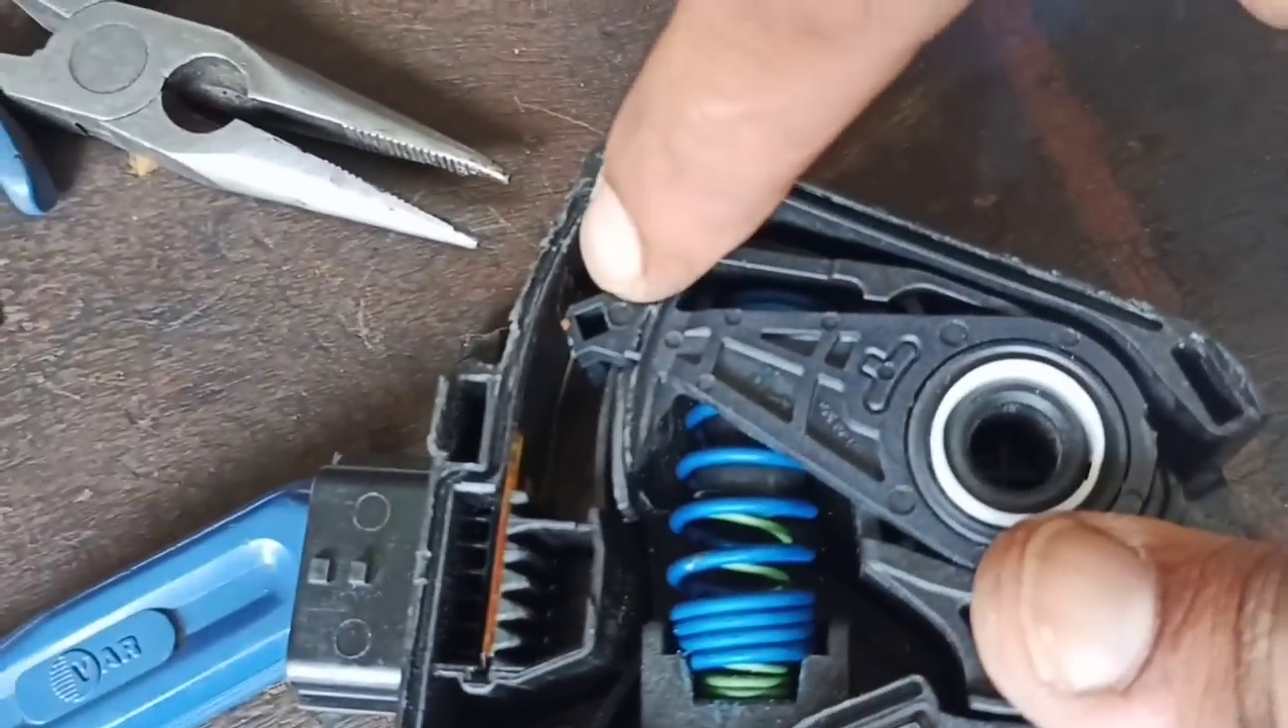यहाँ पर बुश तो हमने लगा दिया।